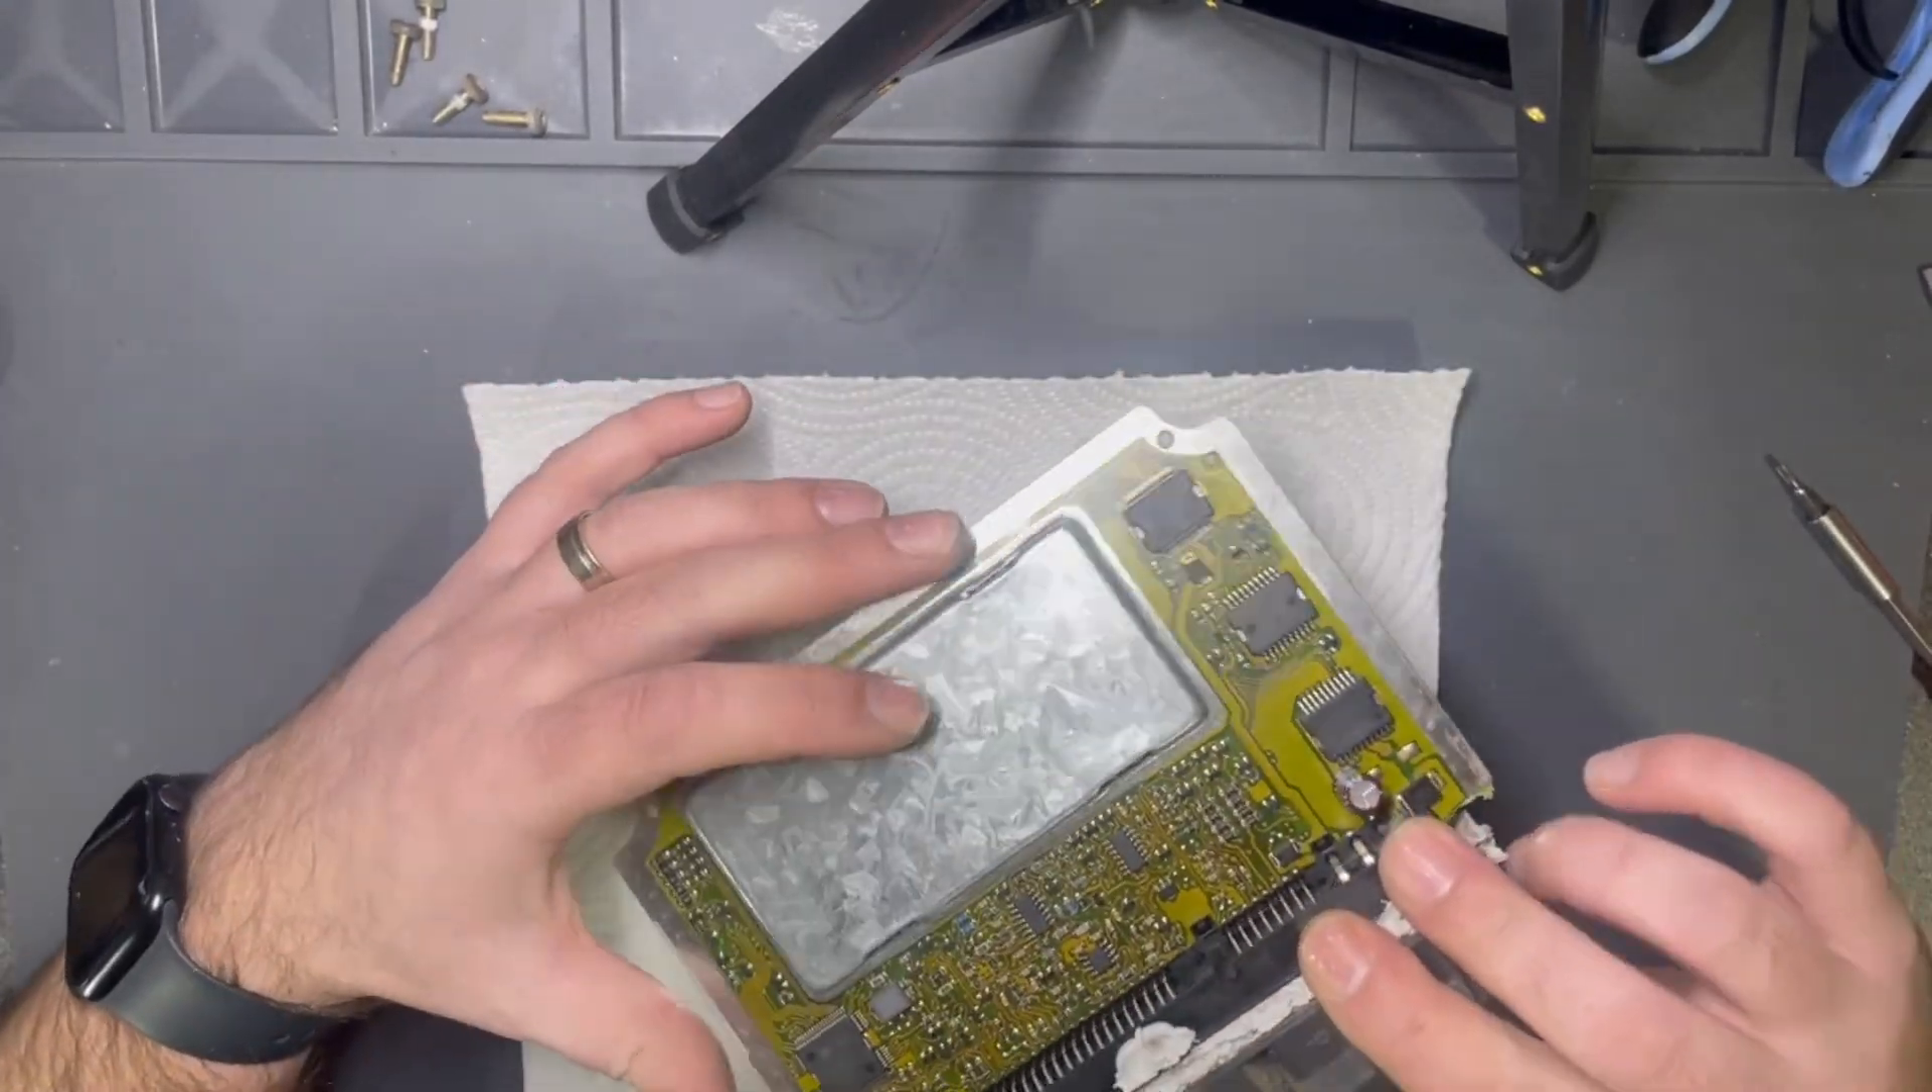Now, we are on the good way, but we still need to remove this protection cover.